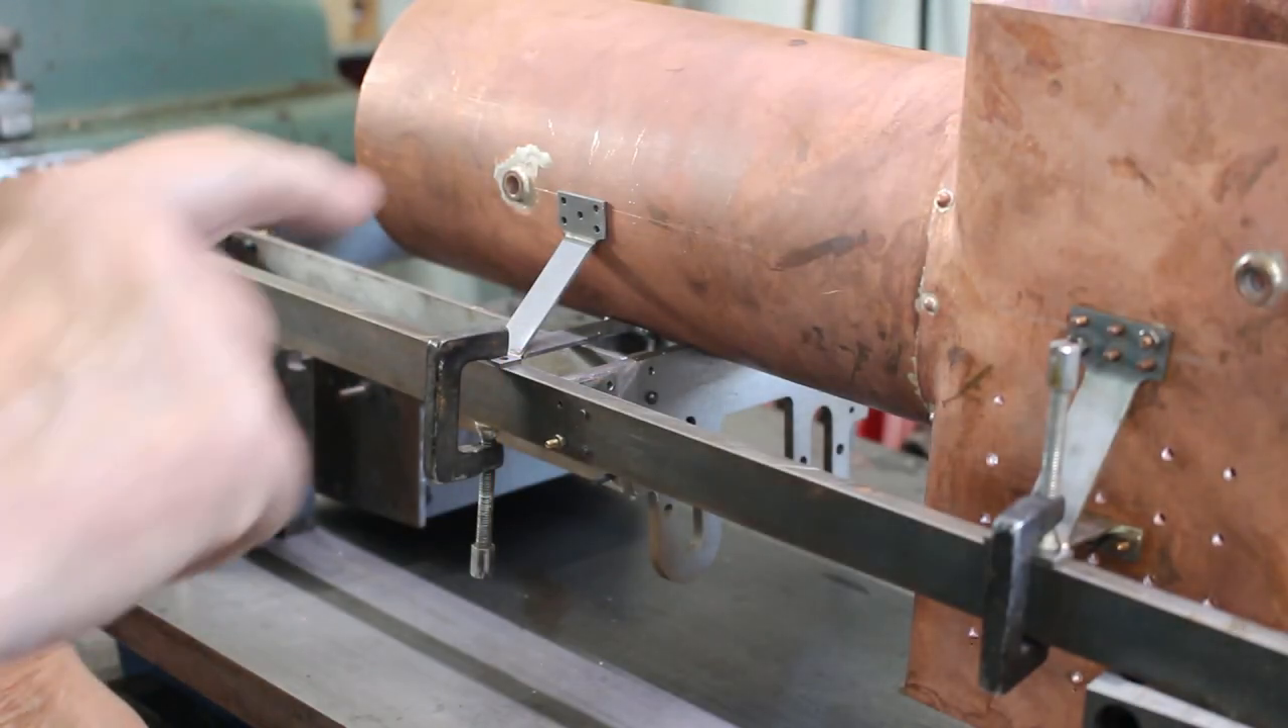The rear boiler support brackets which I made earlier are just bolted on to the boiler barrel.